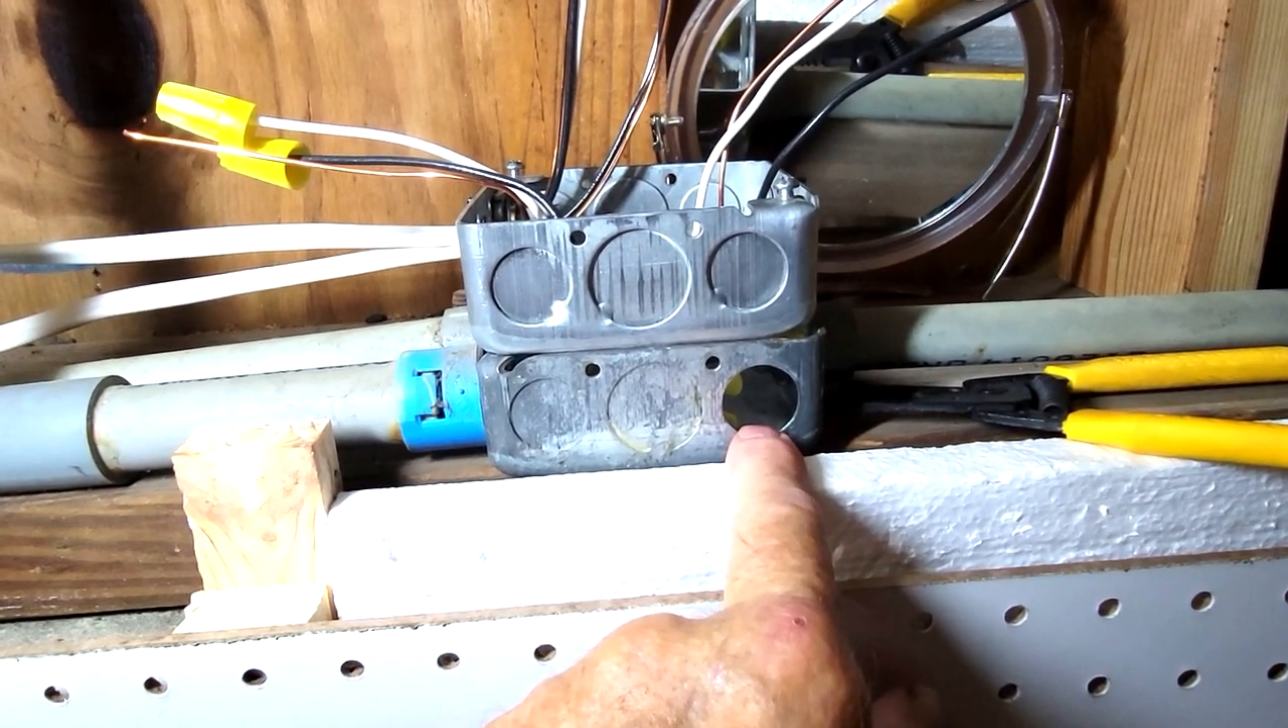I put the extender on here to give me some extra room.